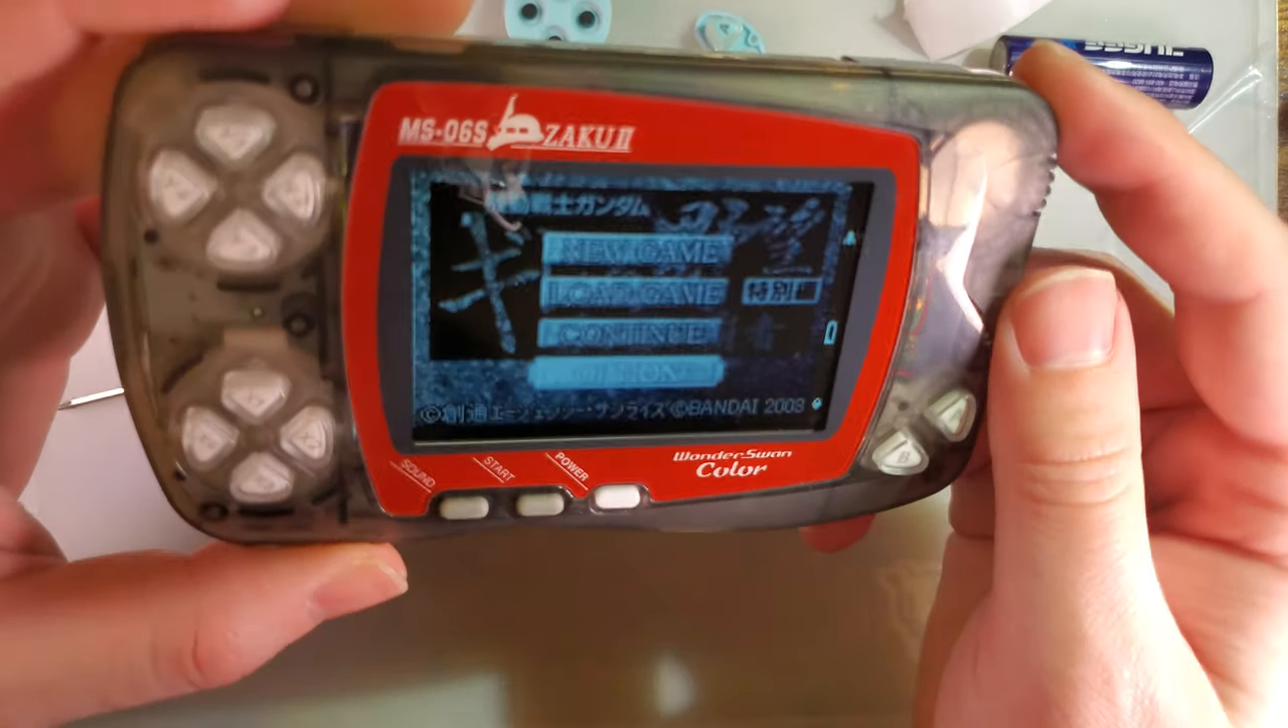This lens was a little bit tight going in, but it seems to fit nicely now.